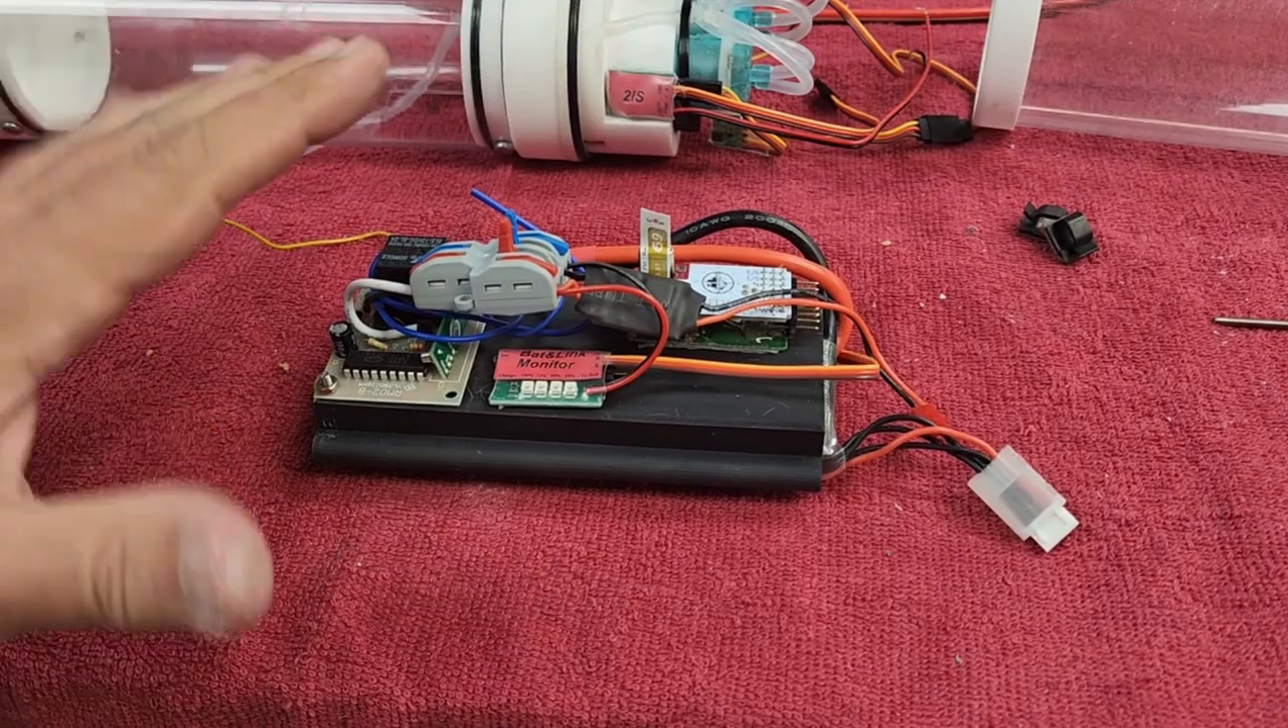All right, here is our assembled battery tray.